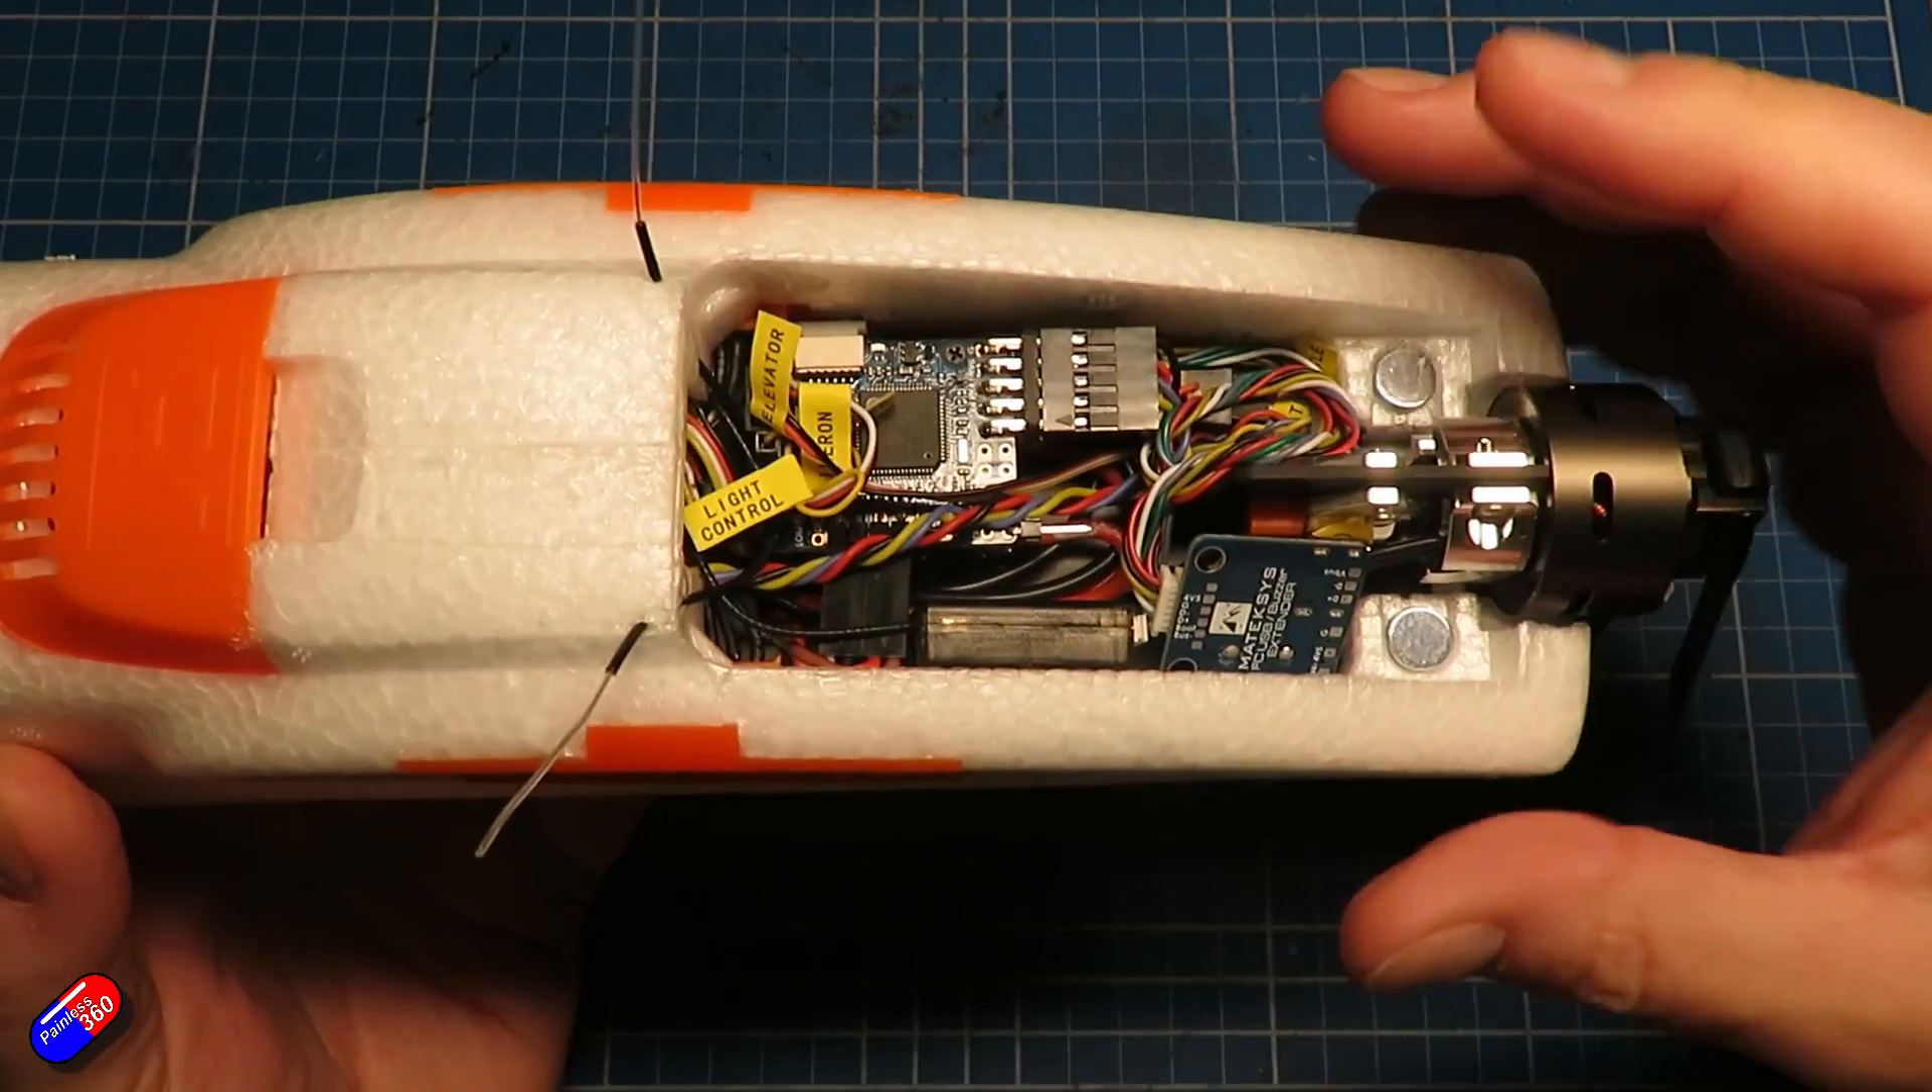There's only just enough room in here for all of the electronics. It is a very tight fit.